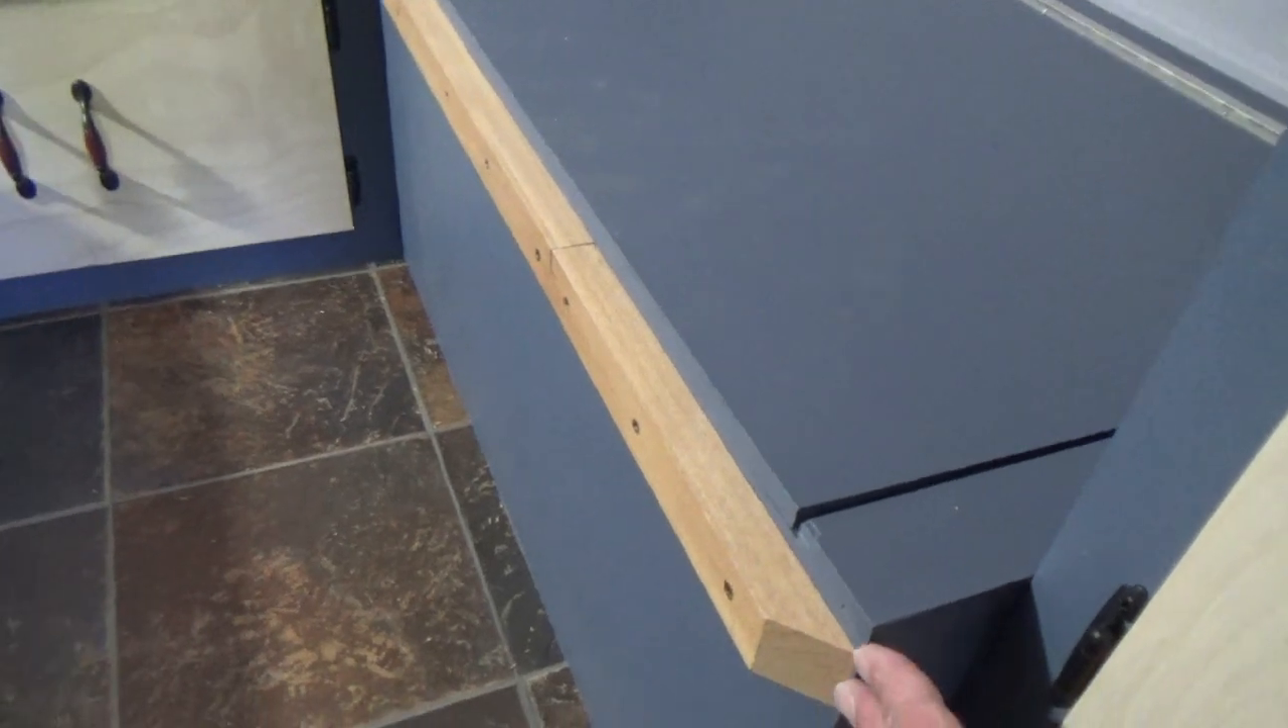Okay, so we've got the railing installed and I took it right to the edge.